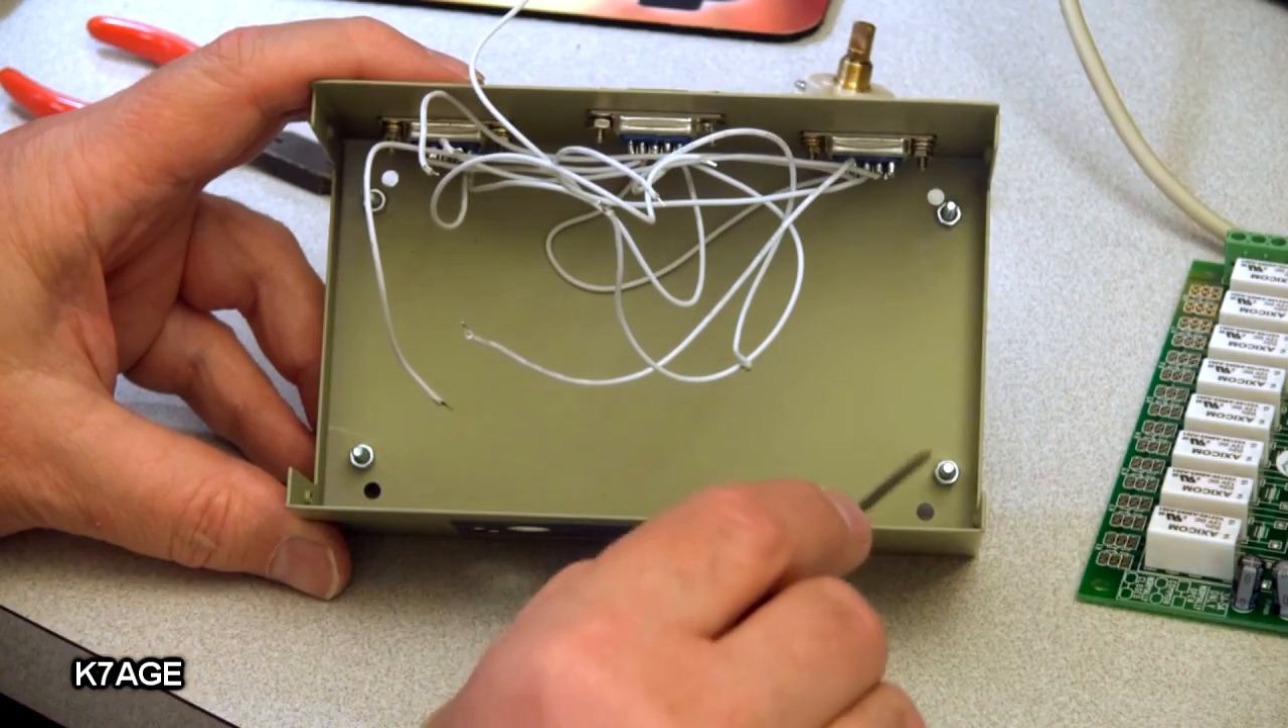Okay I have my four screws now drilled and mounted in there.